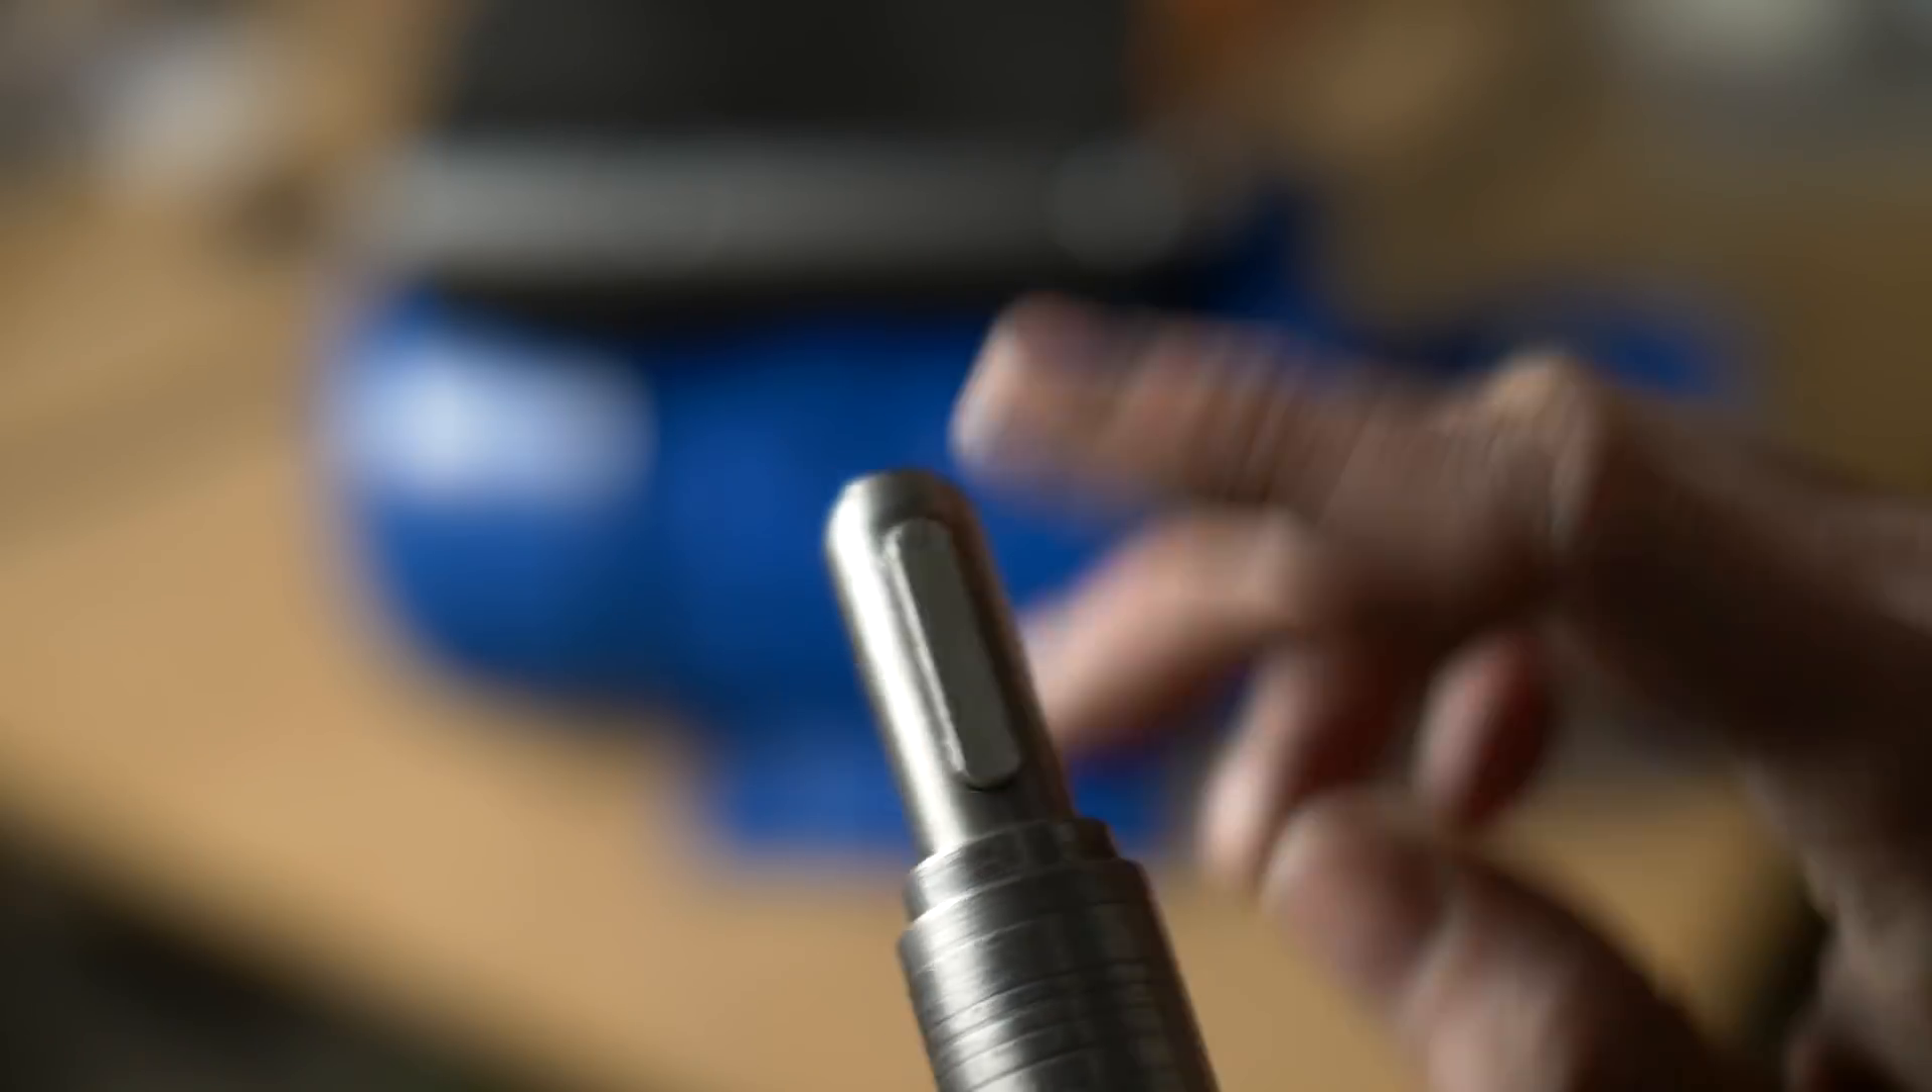I've put an aluminium key in this shaft and this interfaces with the gearbox.